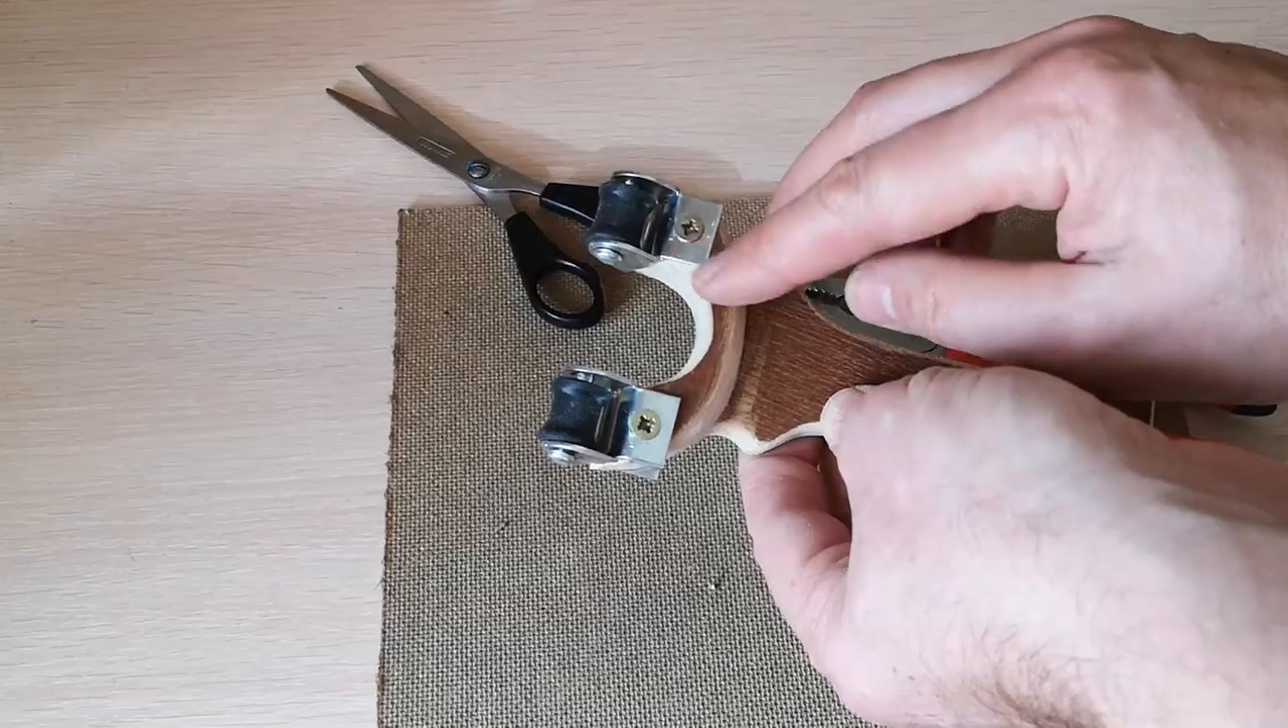Прикрутили ролики с двух сторон саморезами.